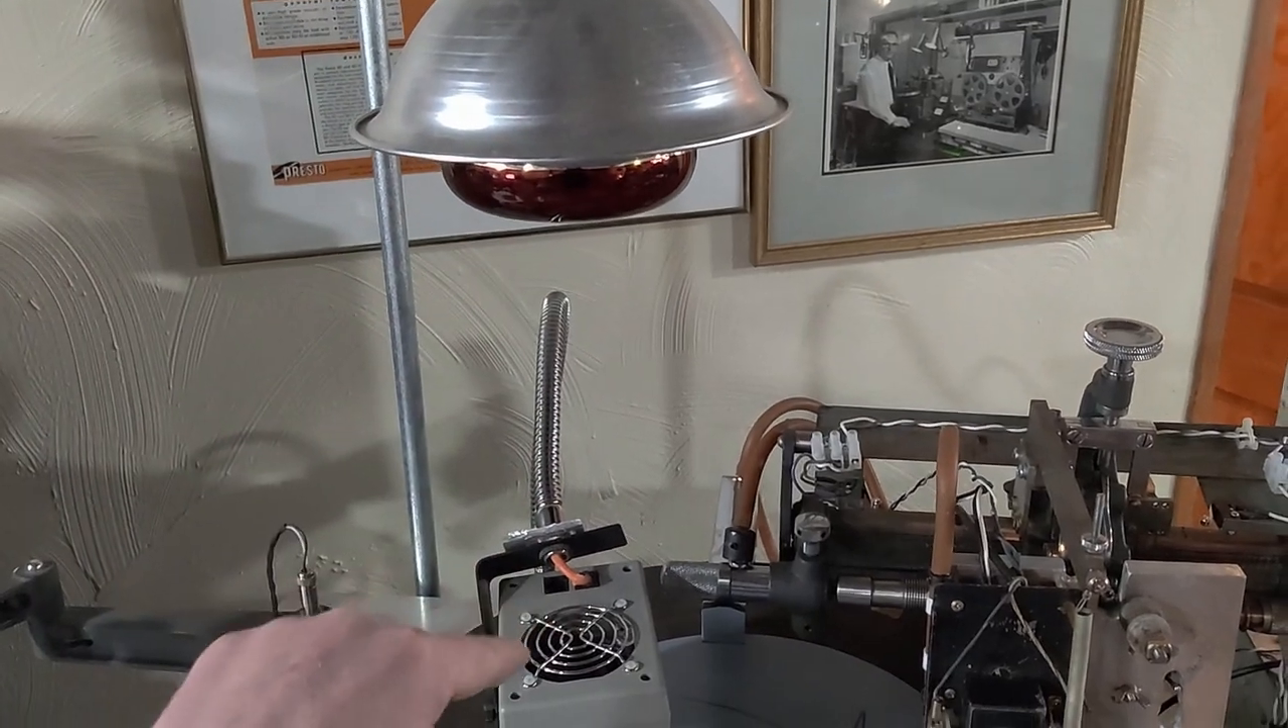I don't like how that the lamp is basically on top of the anti-static unit.